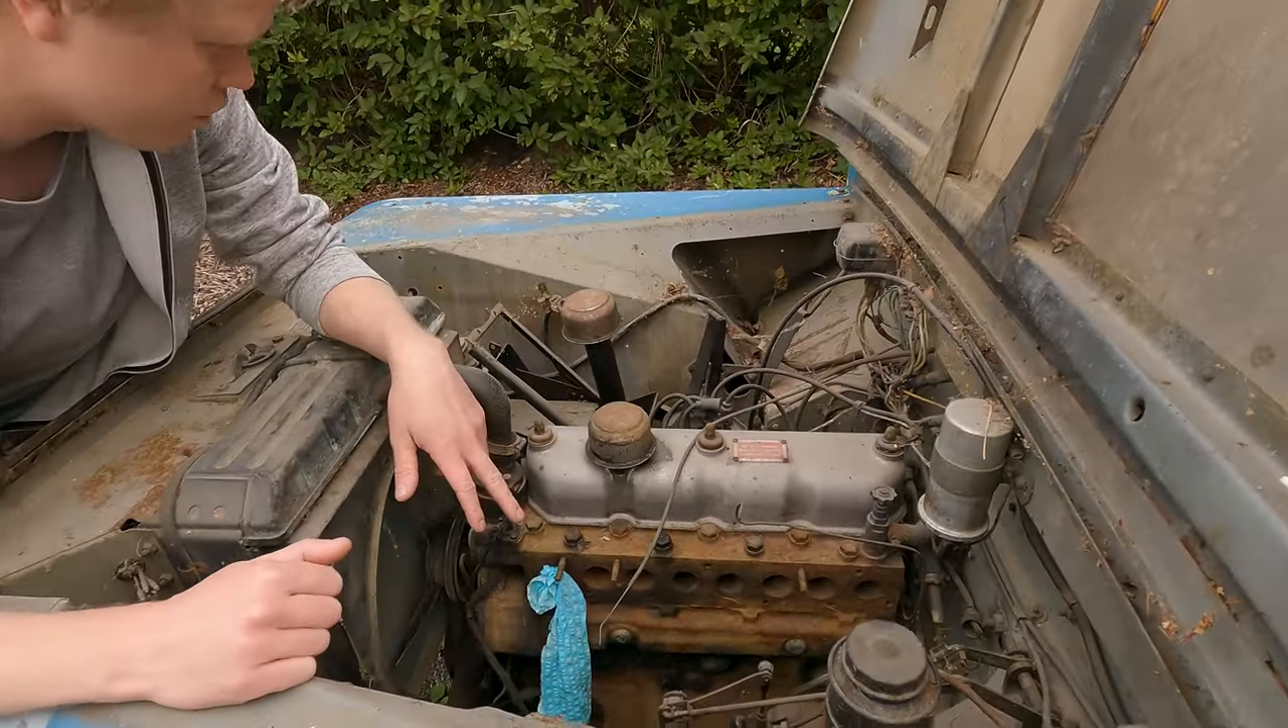You're missing the inlet manifold and the exhaust manifold on this side.